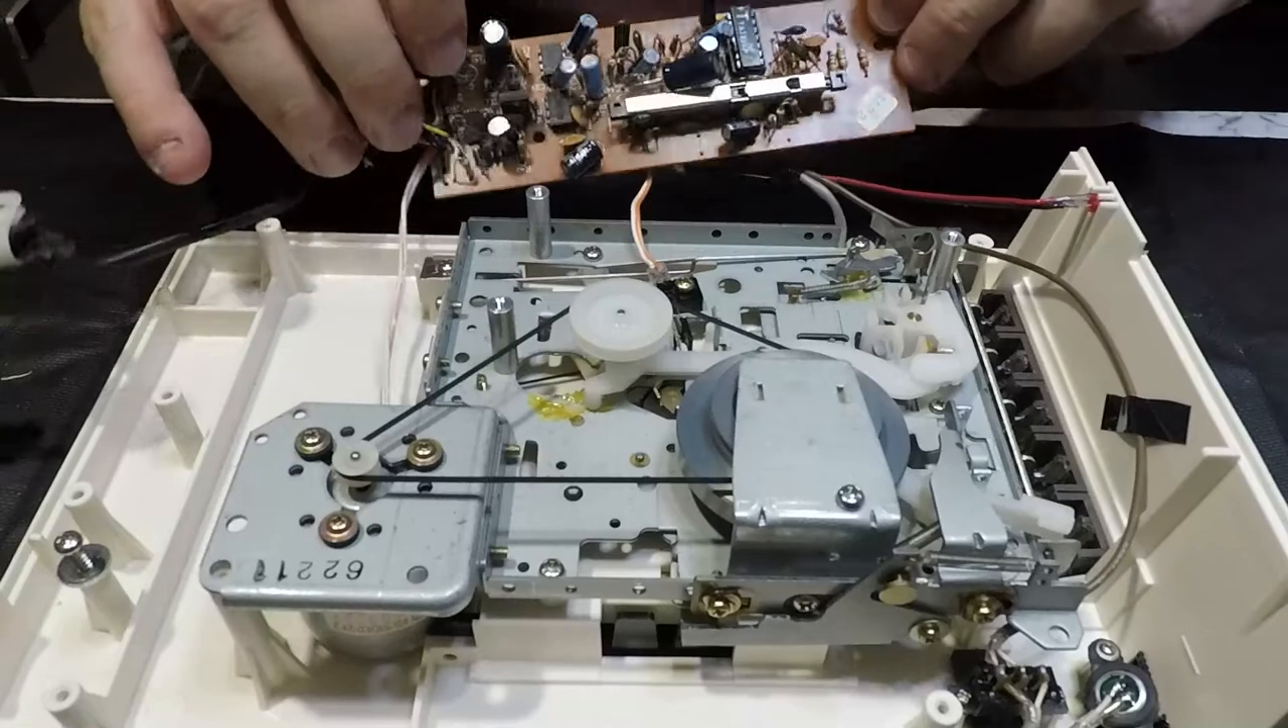So that's the circuit board removed.